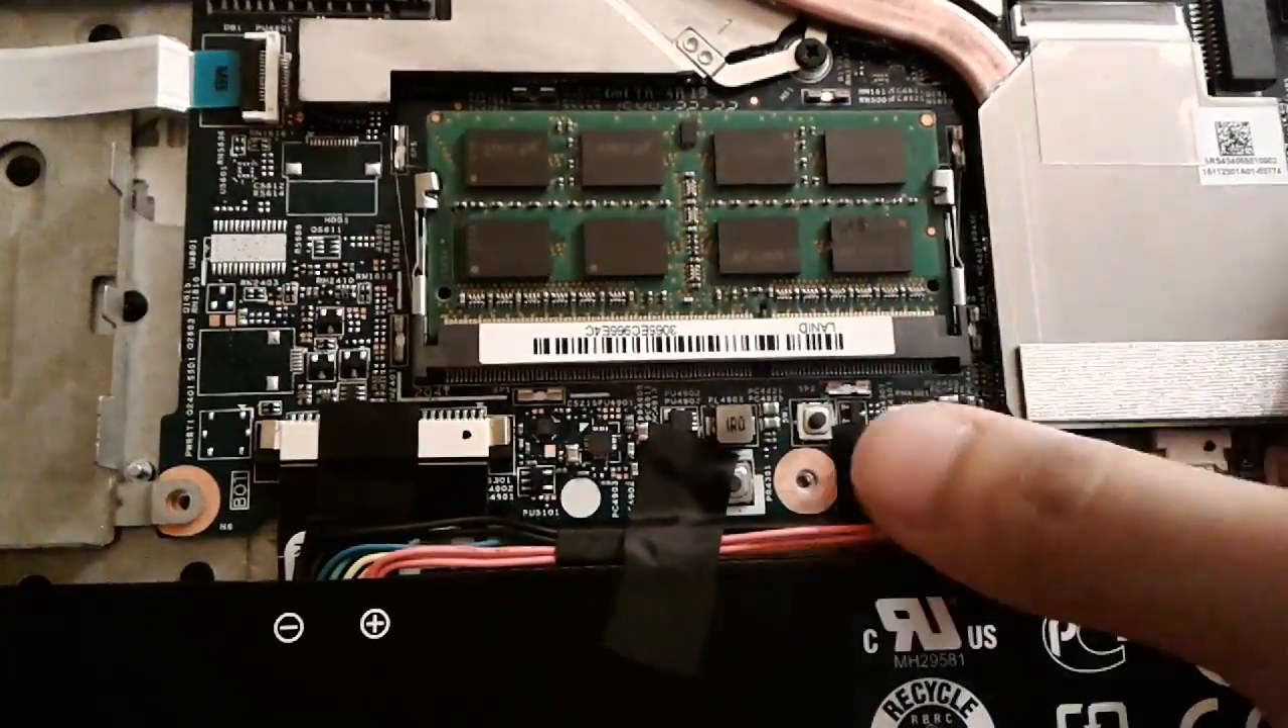I already have the eight gigs of RAM installed and if you look closer that's what the metal cover rested on.